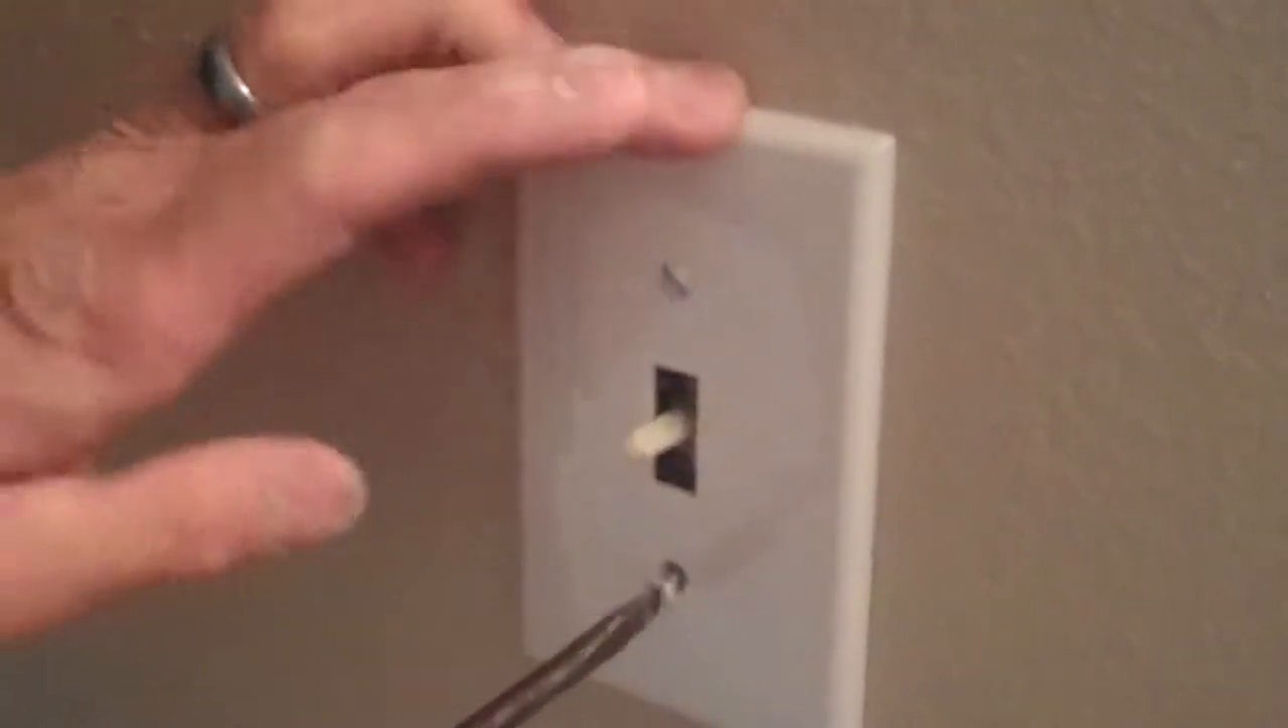Next, we have the cover plate. Okay, nice and lined up.